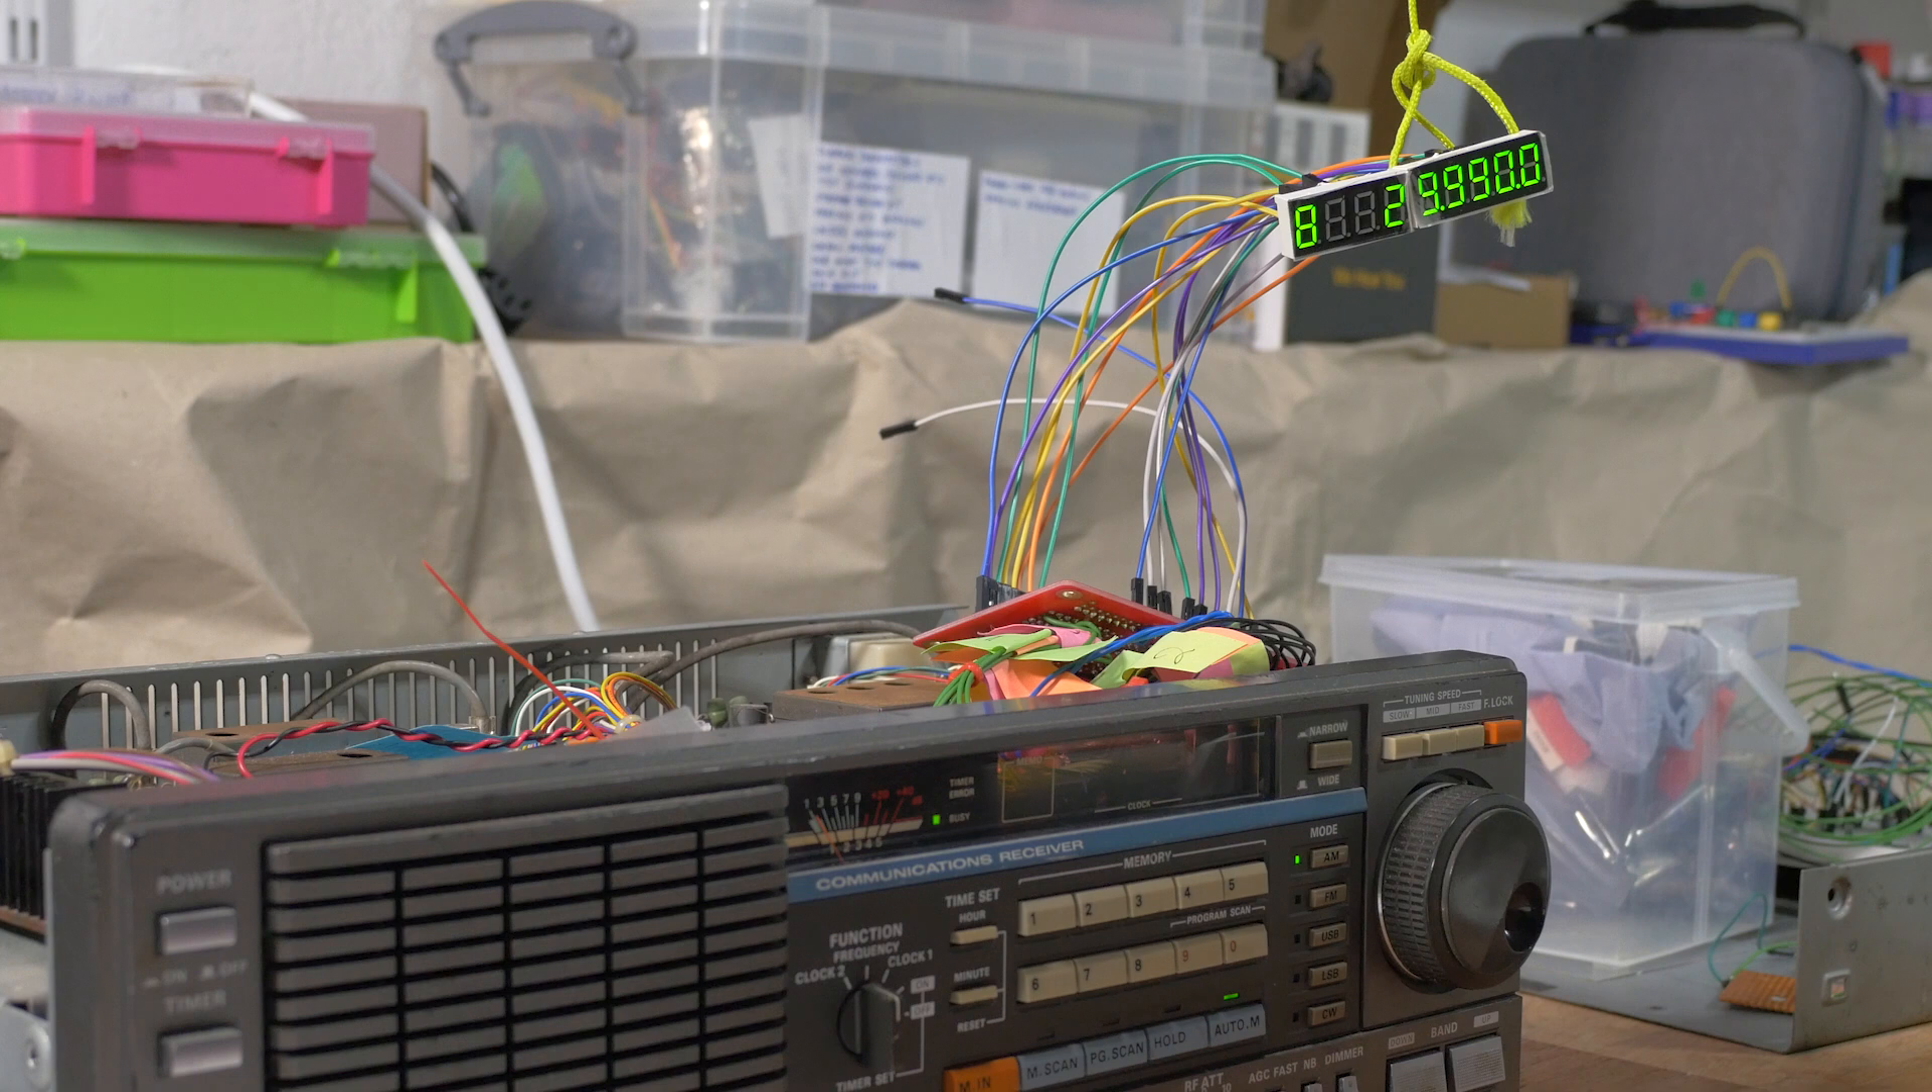Right so I've finished the wiring and have my seven segment LEDs all connected to do one final test.